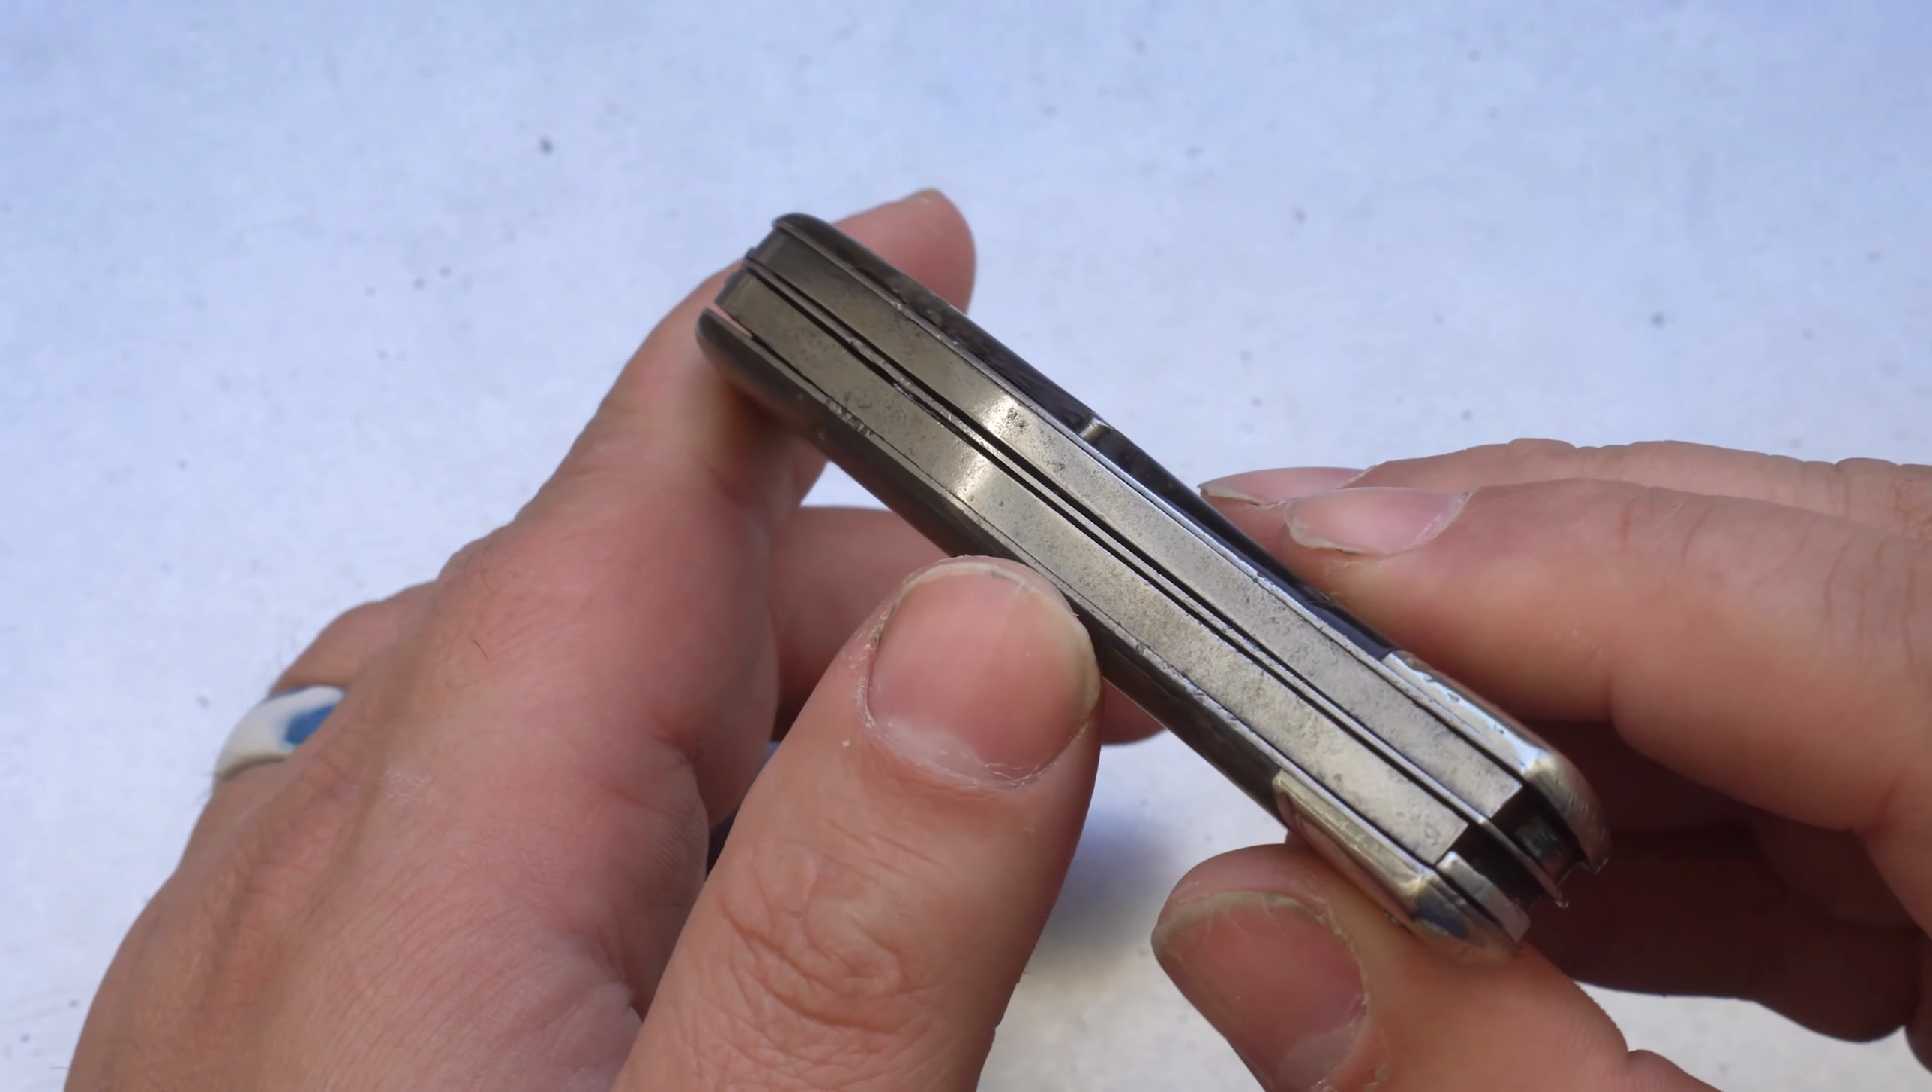You can see there are a few gaps between the back springs there.